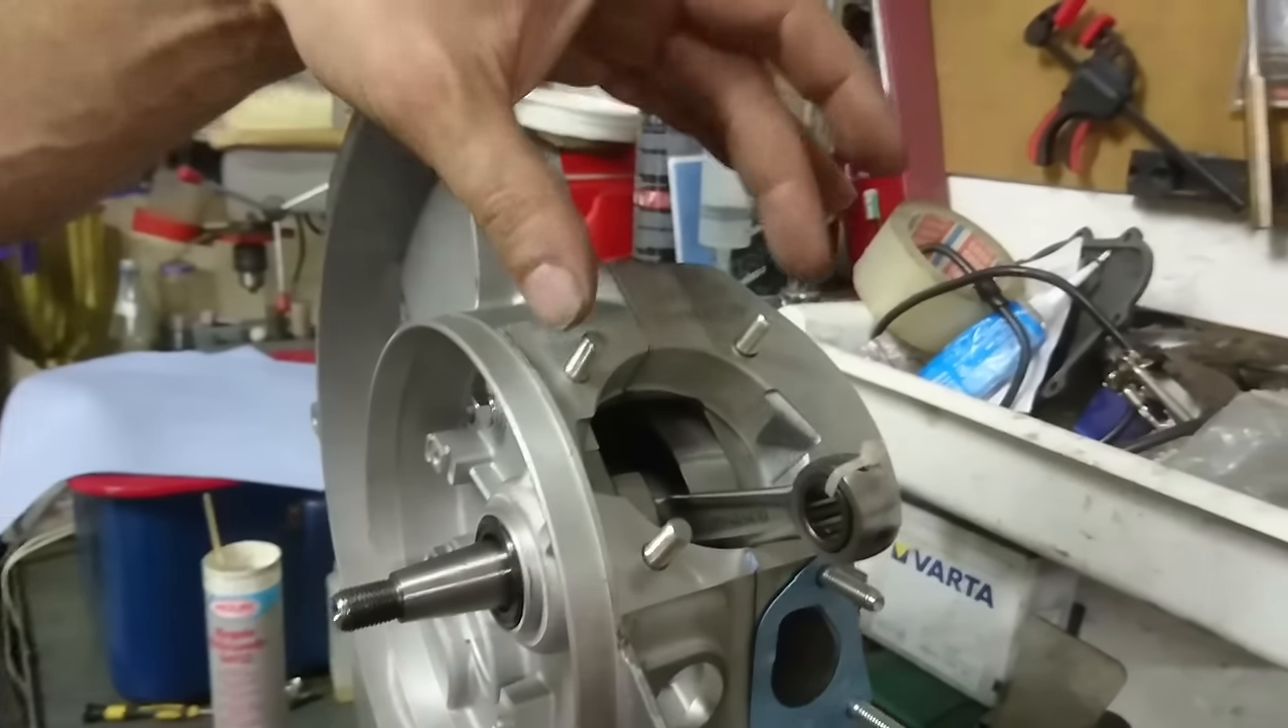Was wir noch gemacht haben, wir haben jetzt noch ein paar Stehbolzen gesetzt.